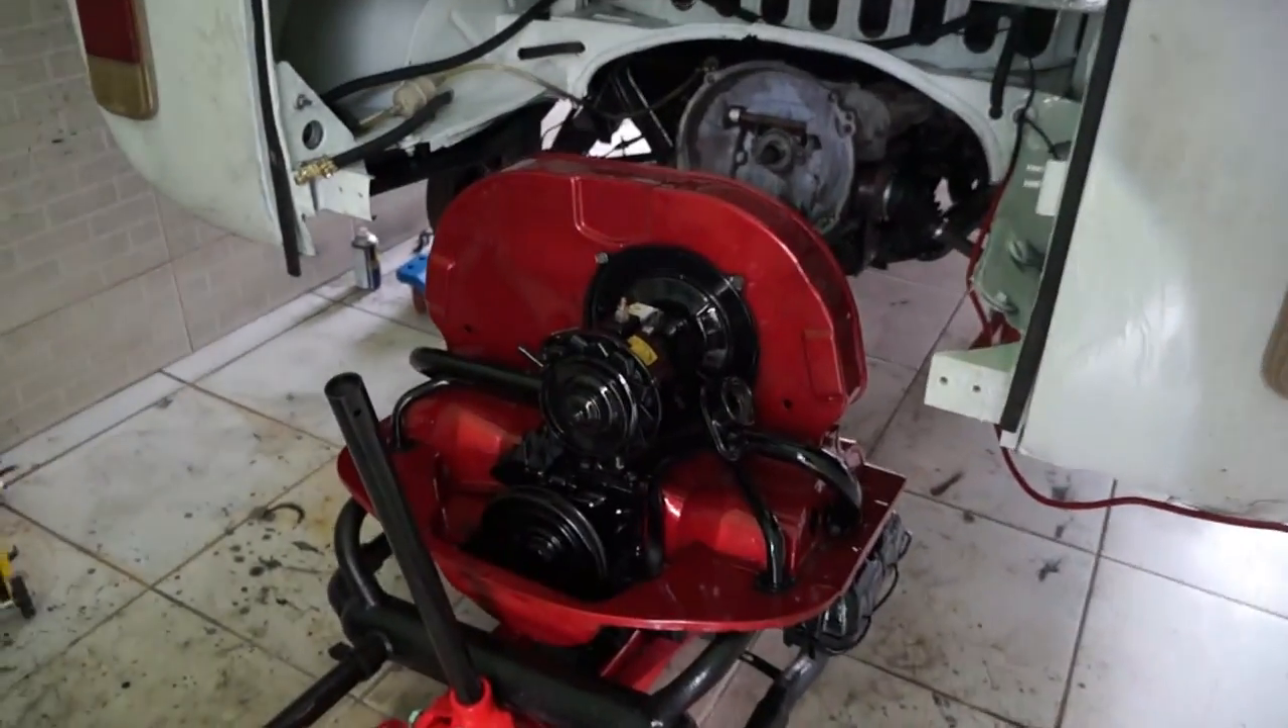O motor tá pronto pra ser encaixado. Ele vai ser encaixado.